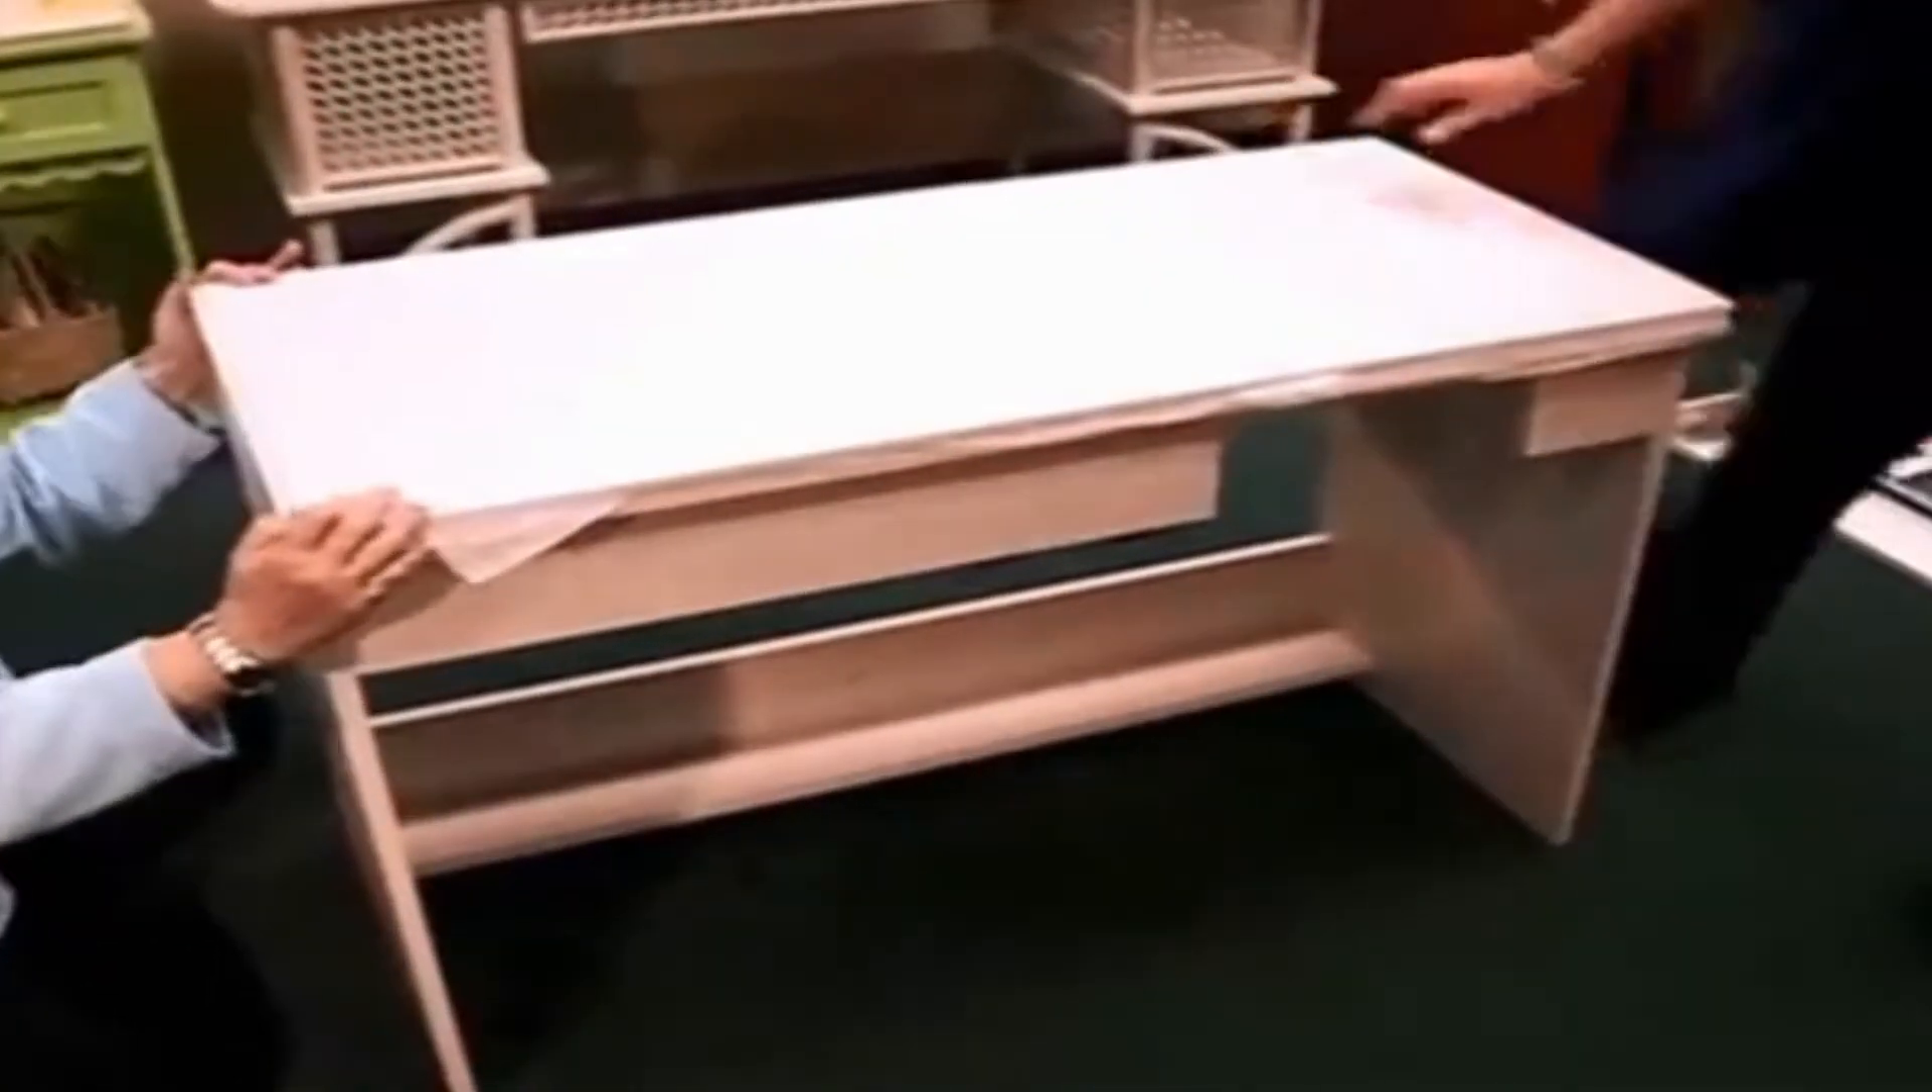Two of us carefully turned the cabinet right side up and we are now installing the top onto the base we have built.